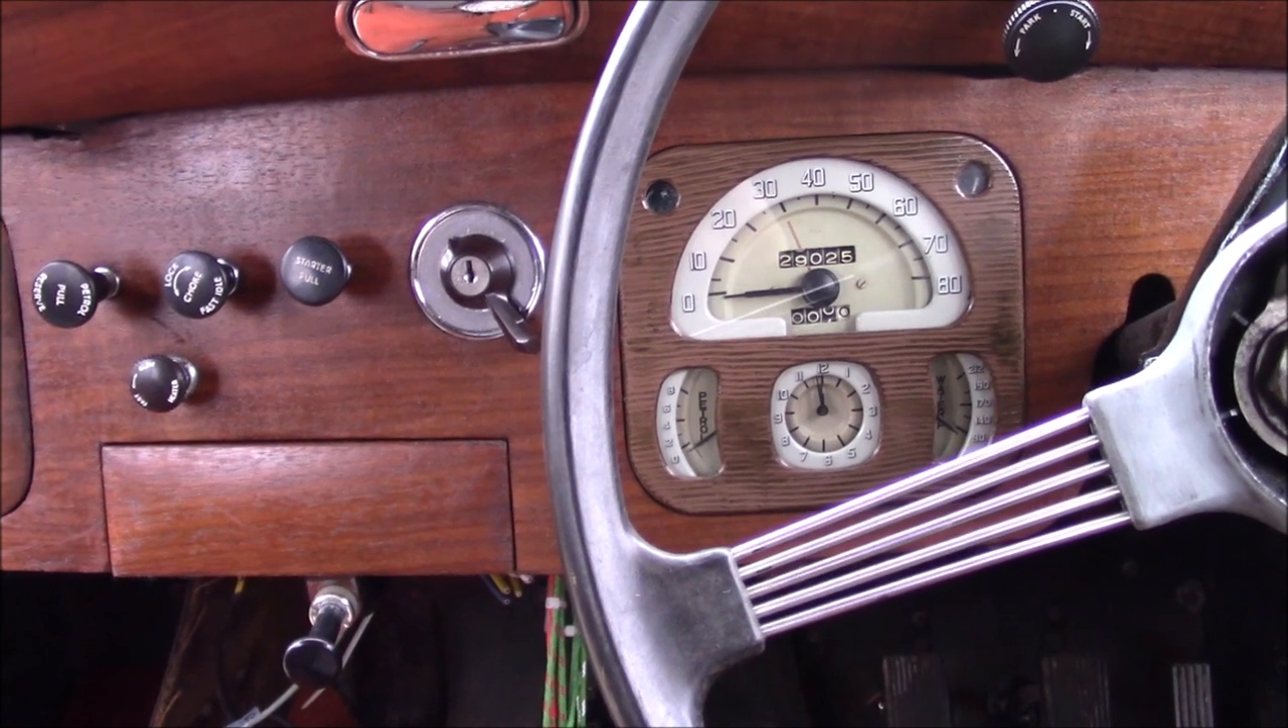I've got all the gauges back in now, which is fantastic.